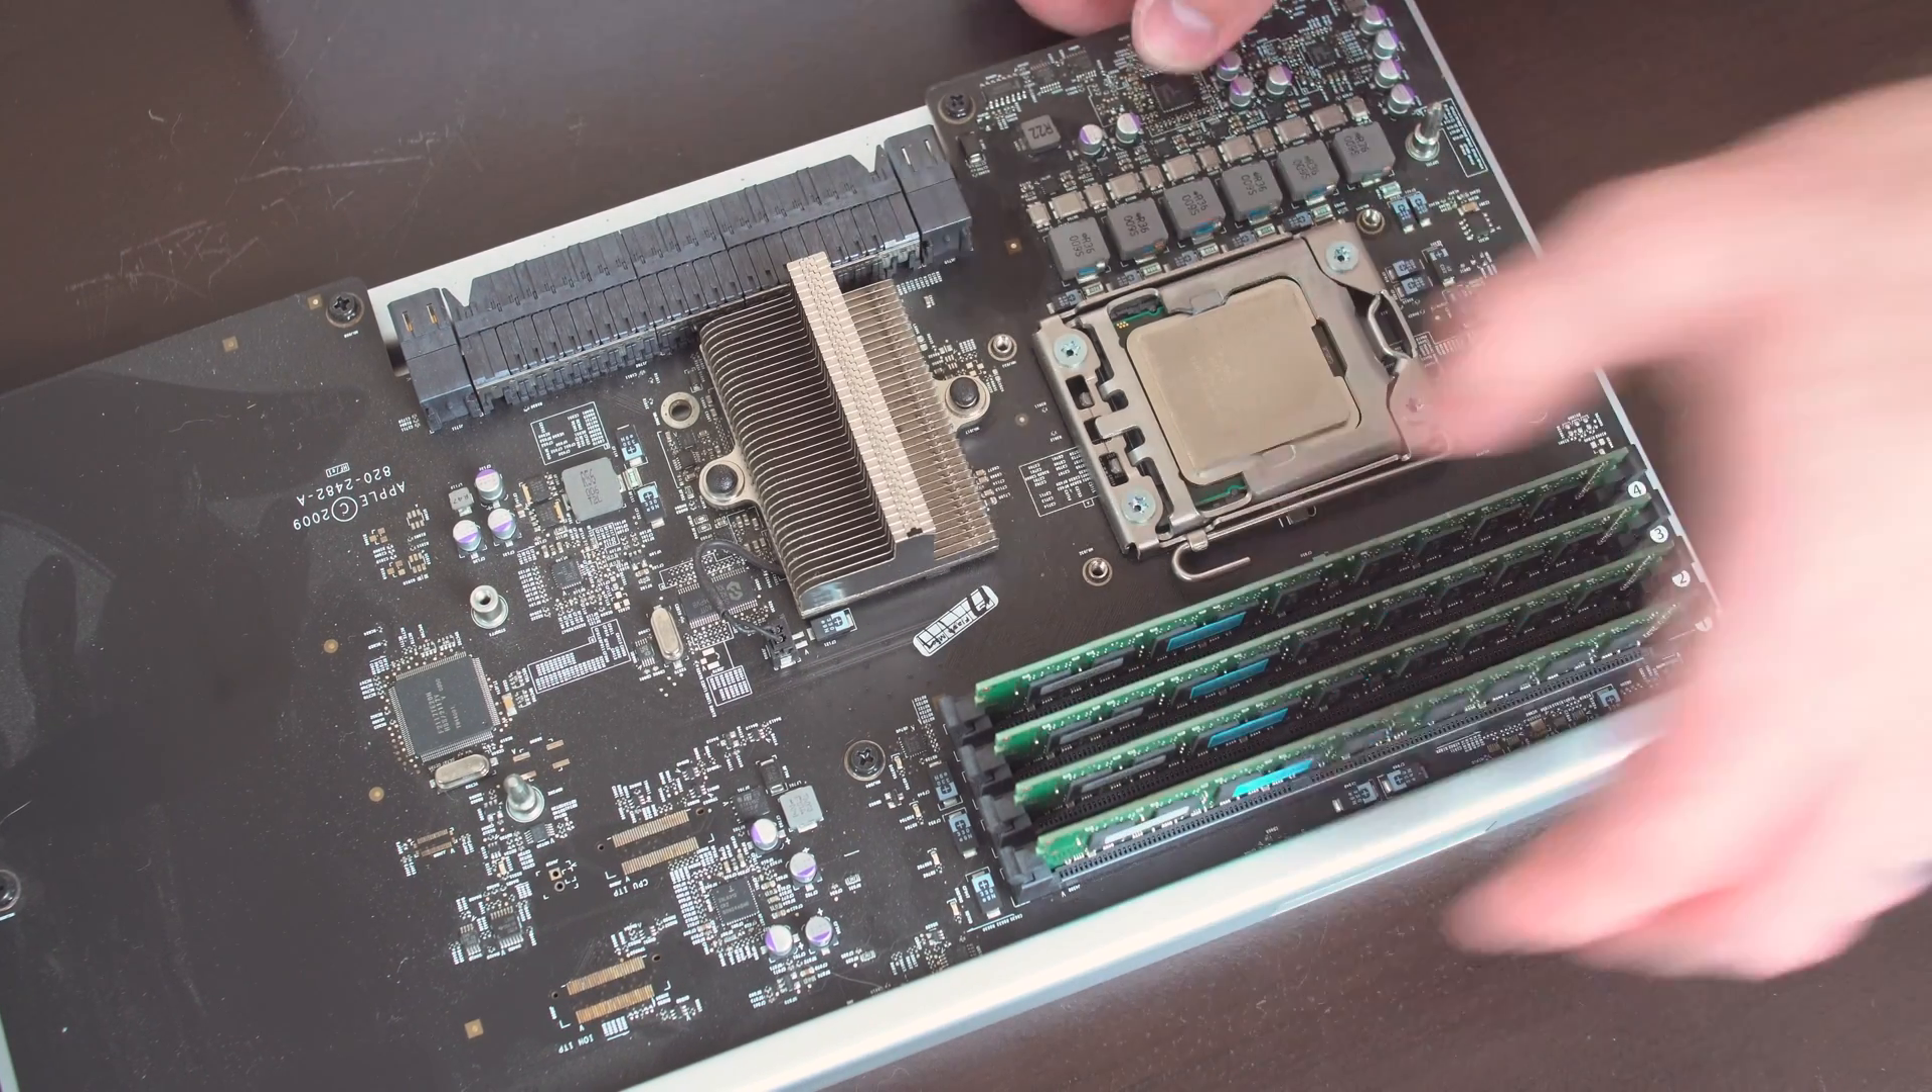The CPU is on there it's now time to put the thermal paste on.